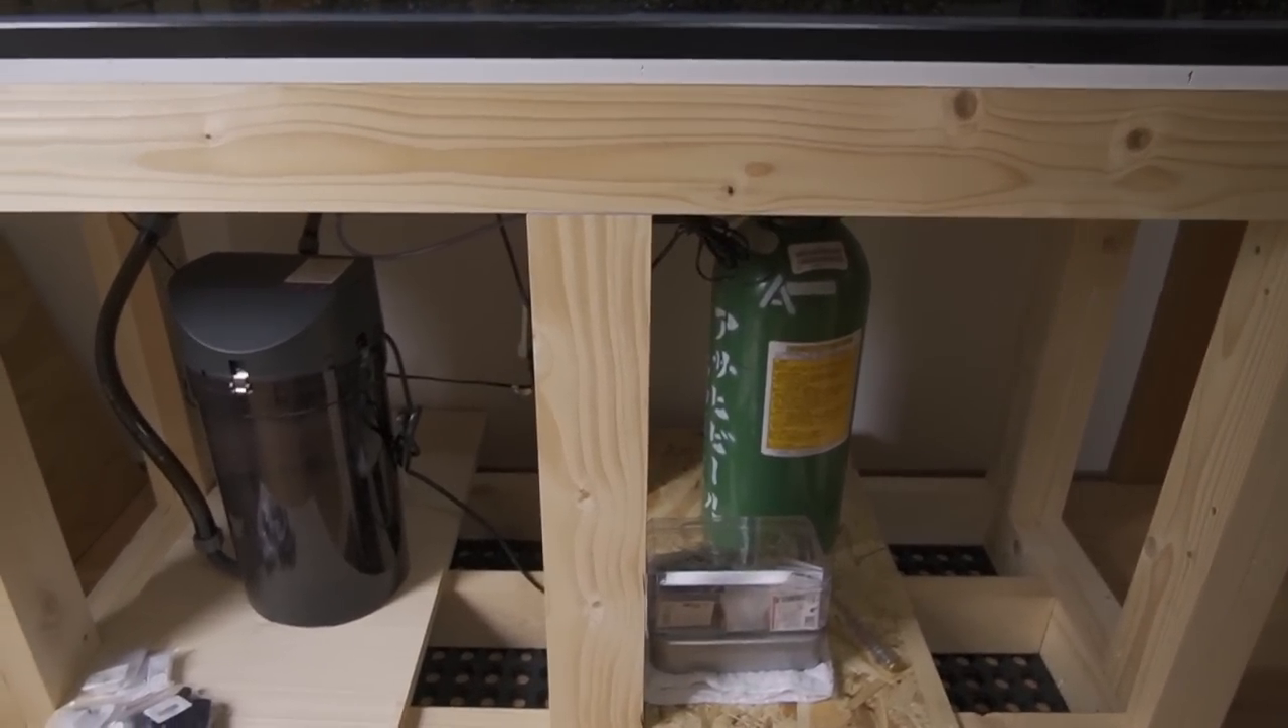So I've just got two boards temporarily there just to hold the filter as well as the CO2.